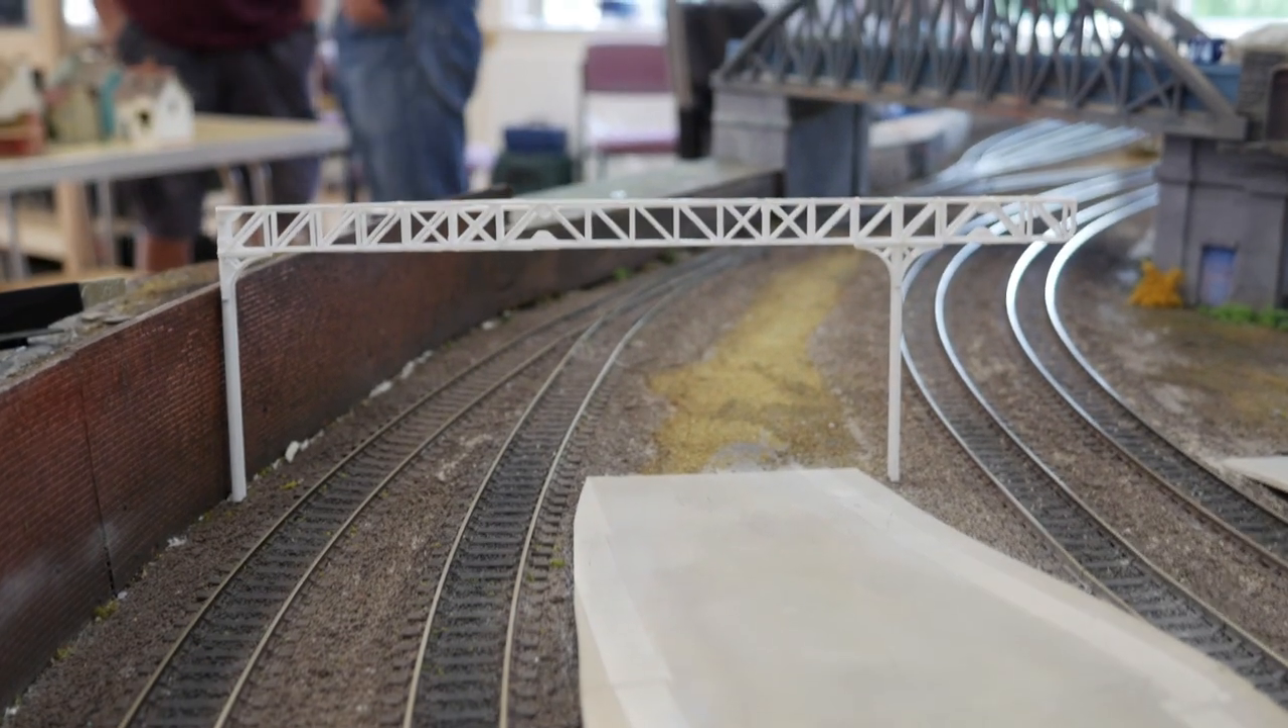You can see the gantry here loosely in place. You can see it spans those two tracks, the platform.